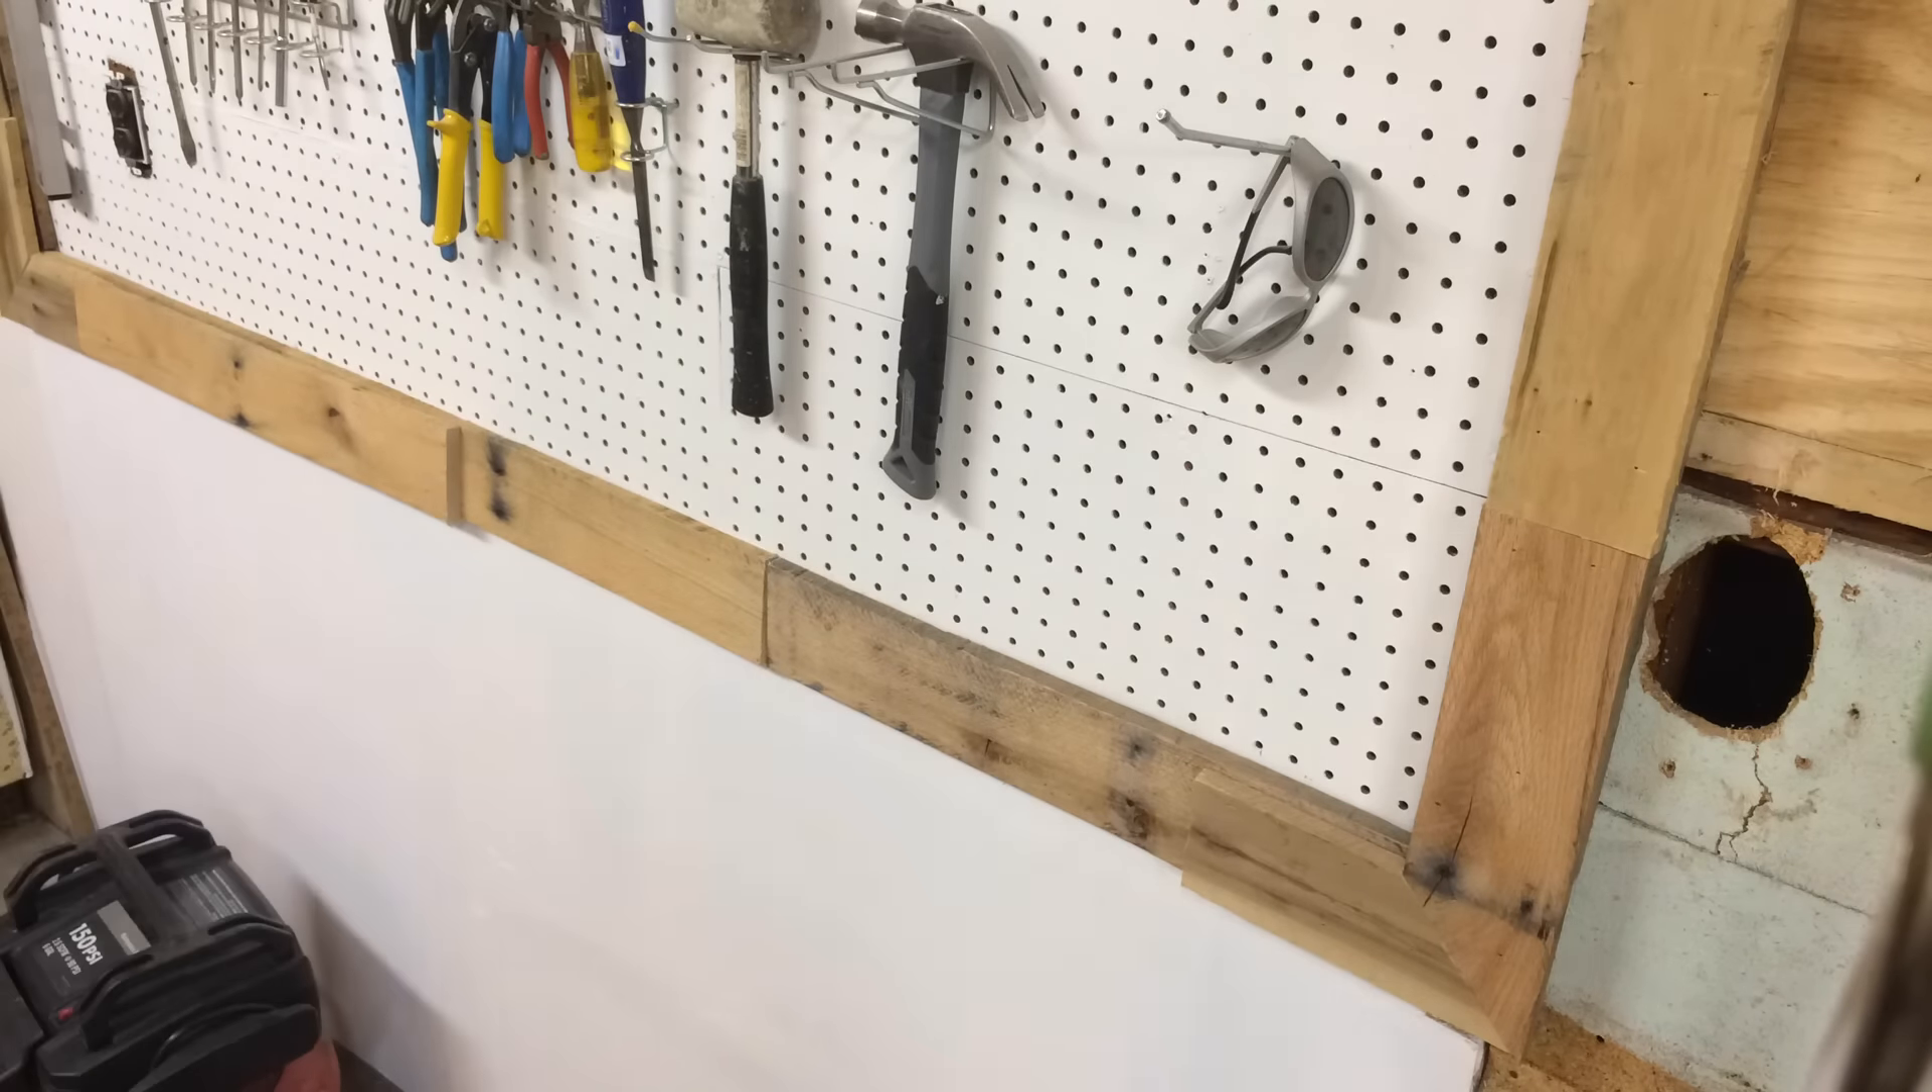So I went through and added the first round of pallet slats around the outside of the pegboard and then went back around, this time using the mitered edges, the mitered corners, to frame things out.